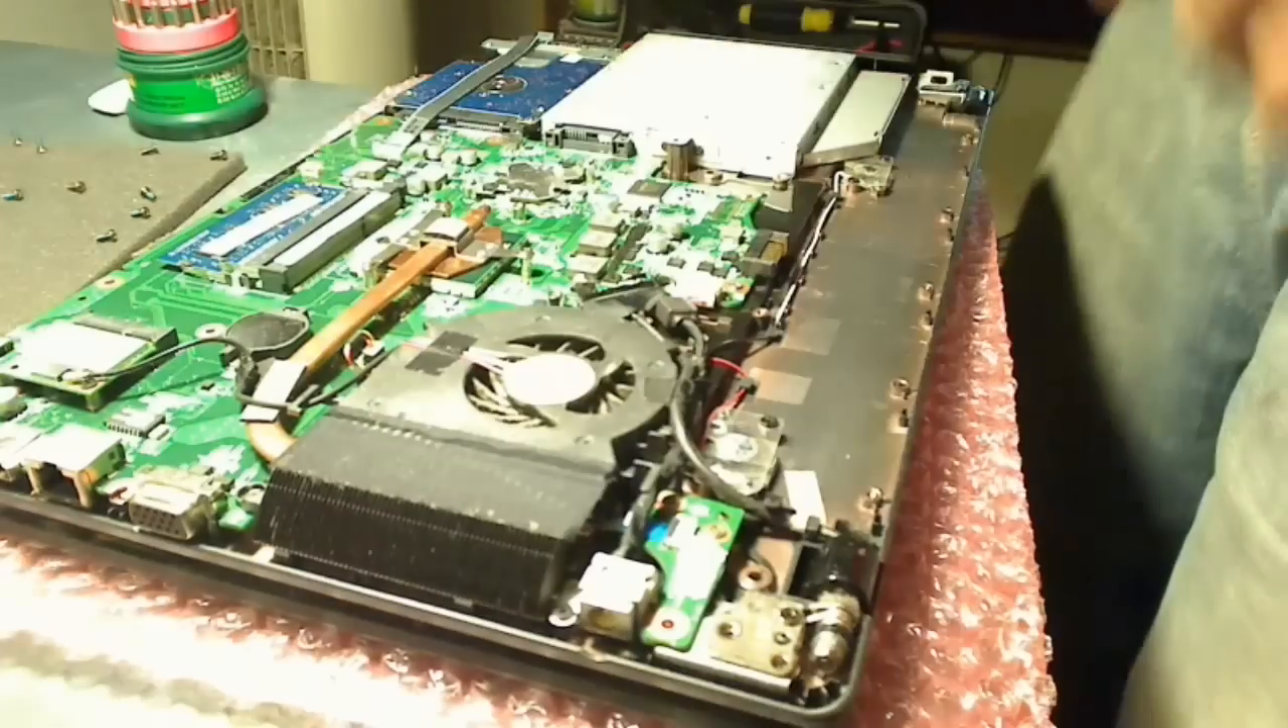The plastic is off and that's the CPU fan.